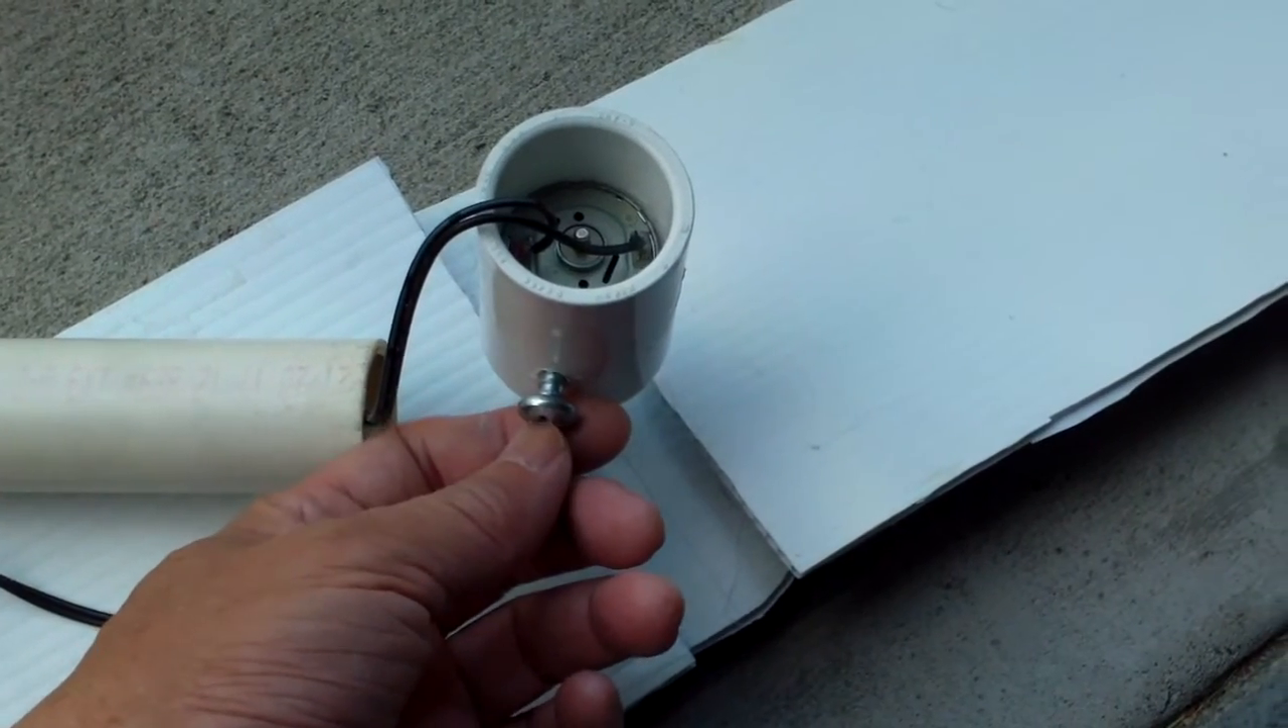The motor is wedged inside this coupler here.